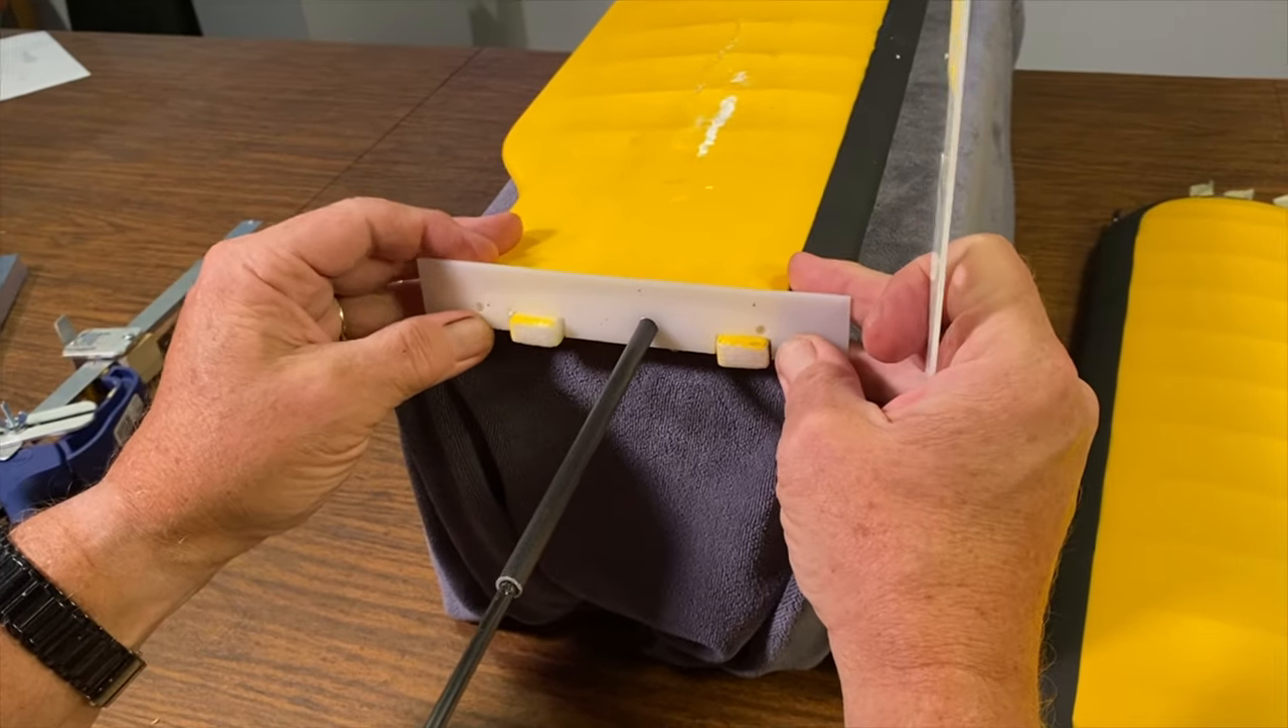We put one of our plates on all the way up against the wing.